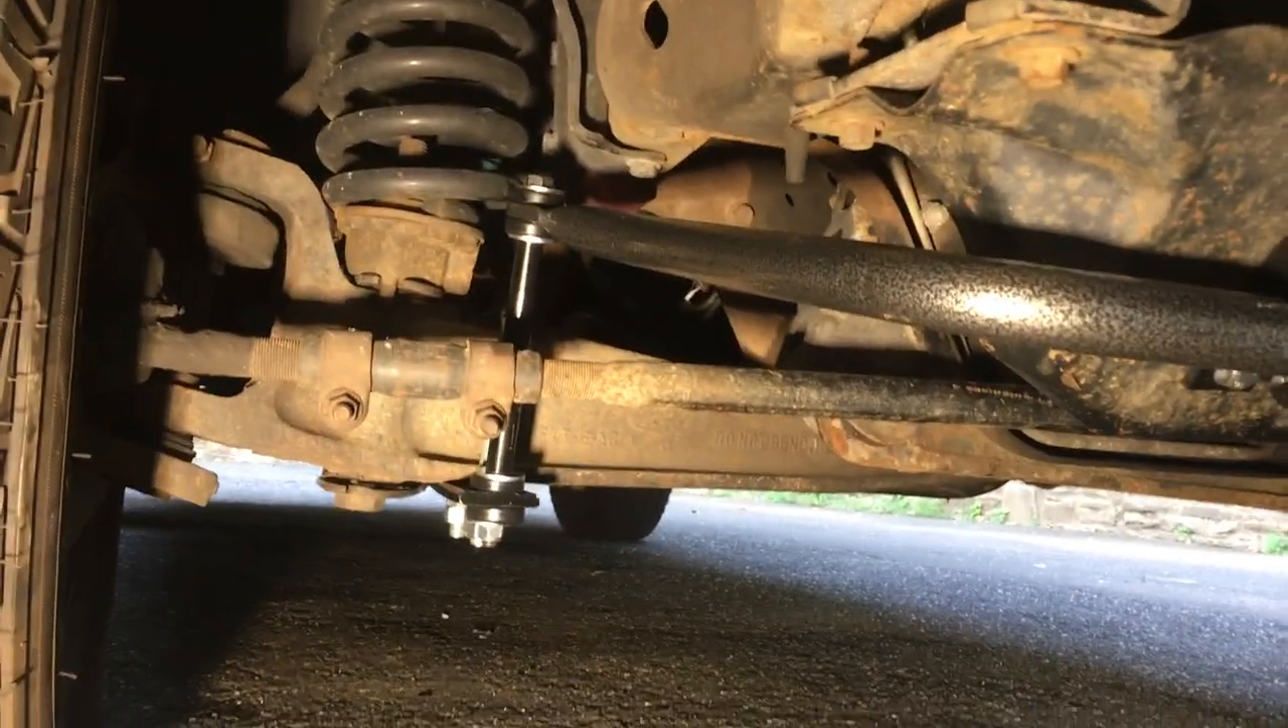All right guys here you are sway bar all installed bolted in and torqued in.